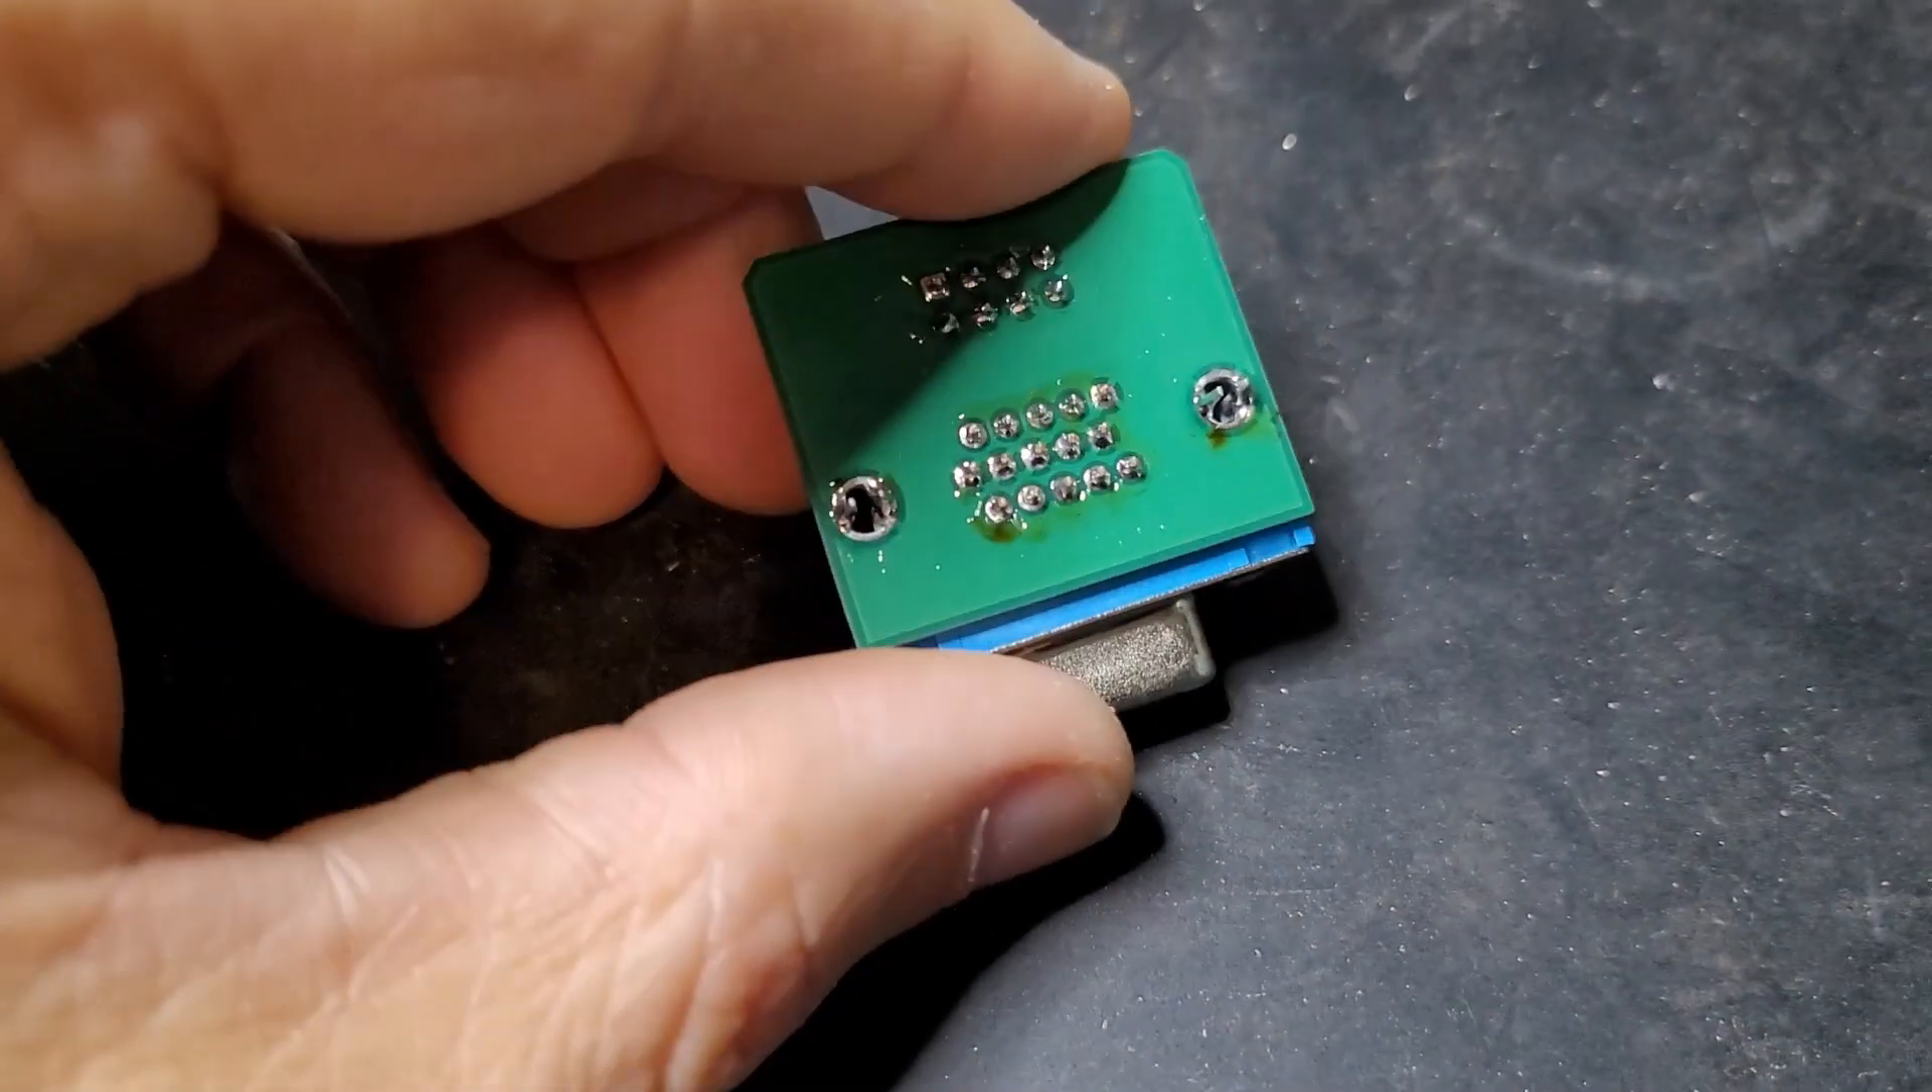Okay, and just like that, we've got the connector end all soldered up.